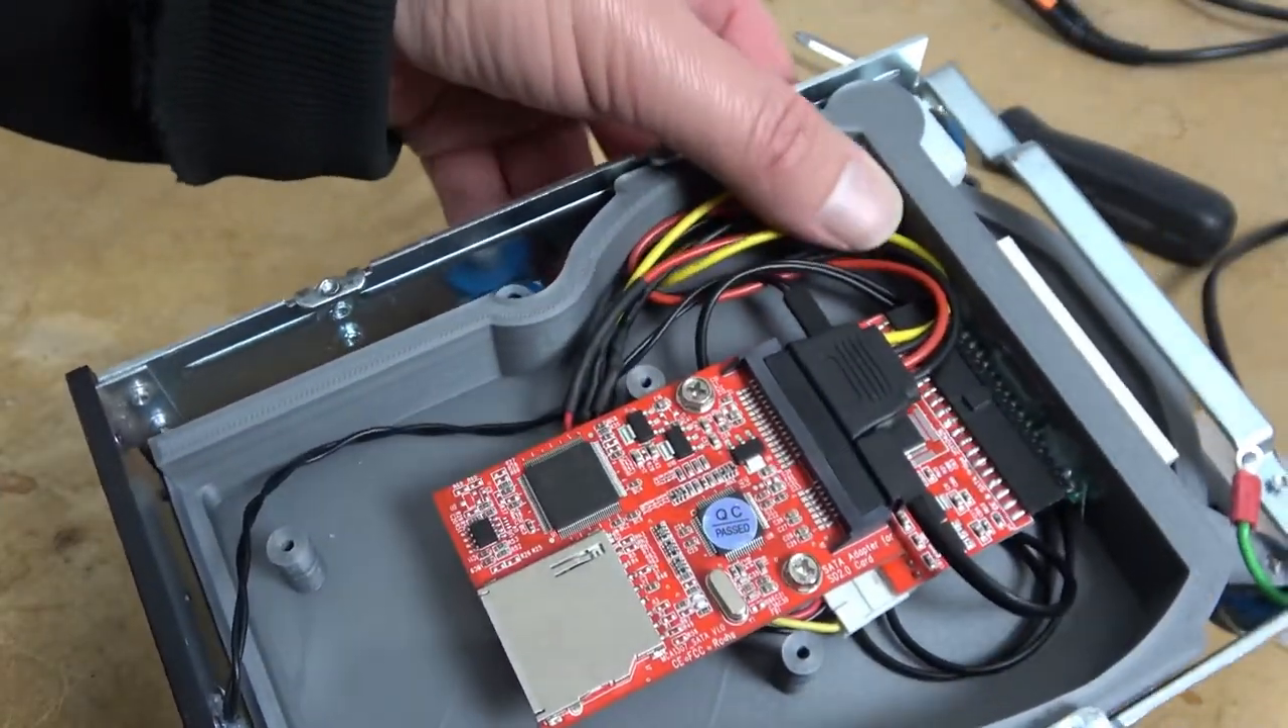There we have all the electronics installed.